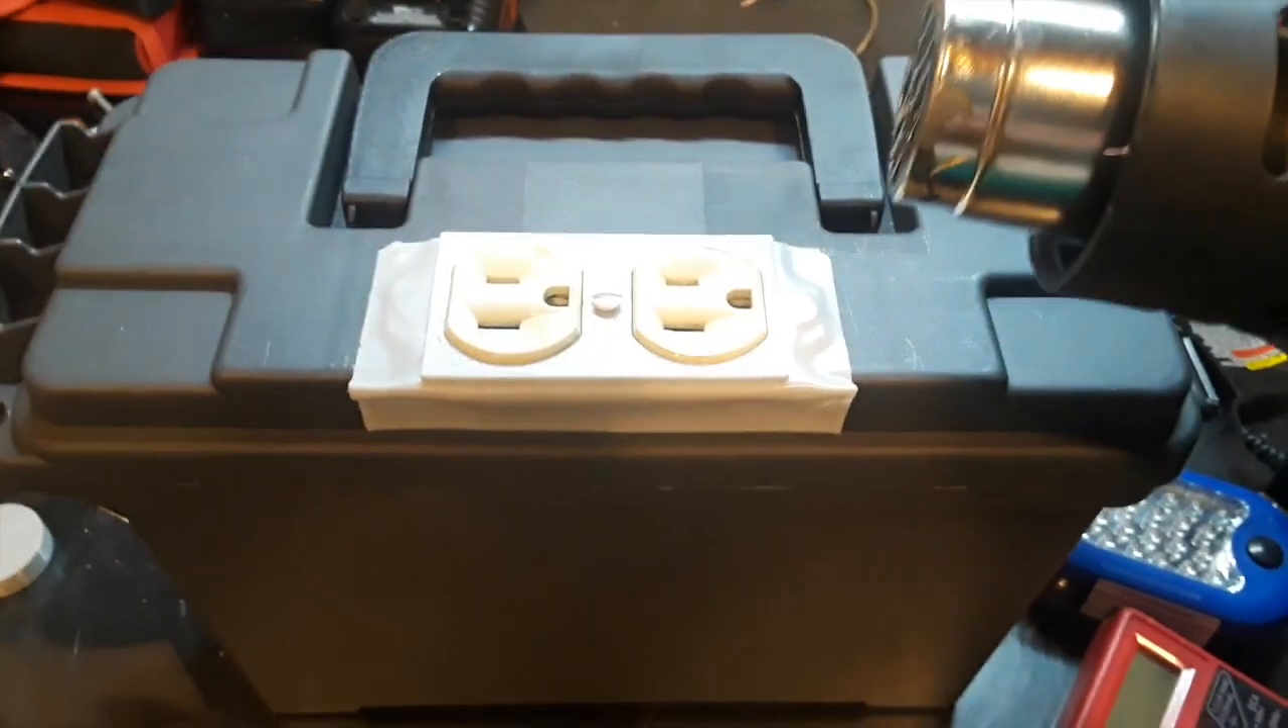Alright so now I attached the faceplate on after I finished cutting it down.